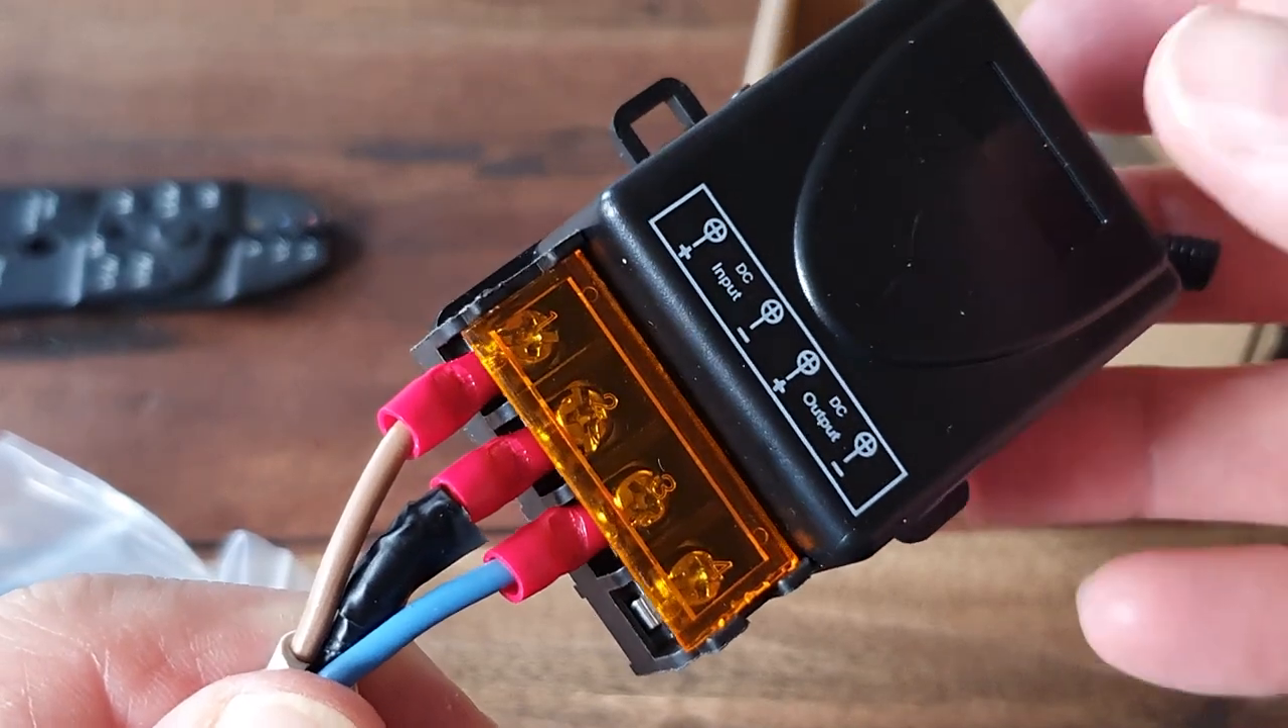Mit ein bisschen Basteln habe ich jetzt den Stecker konfektioniert und hier bereits verschraubt.